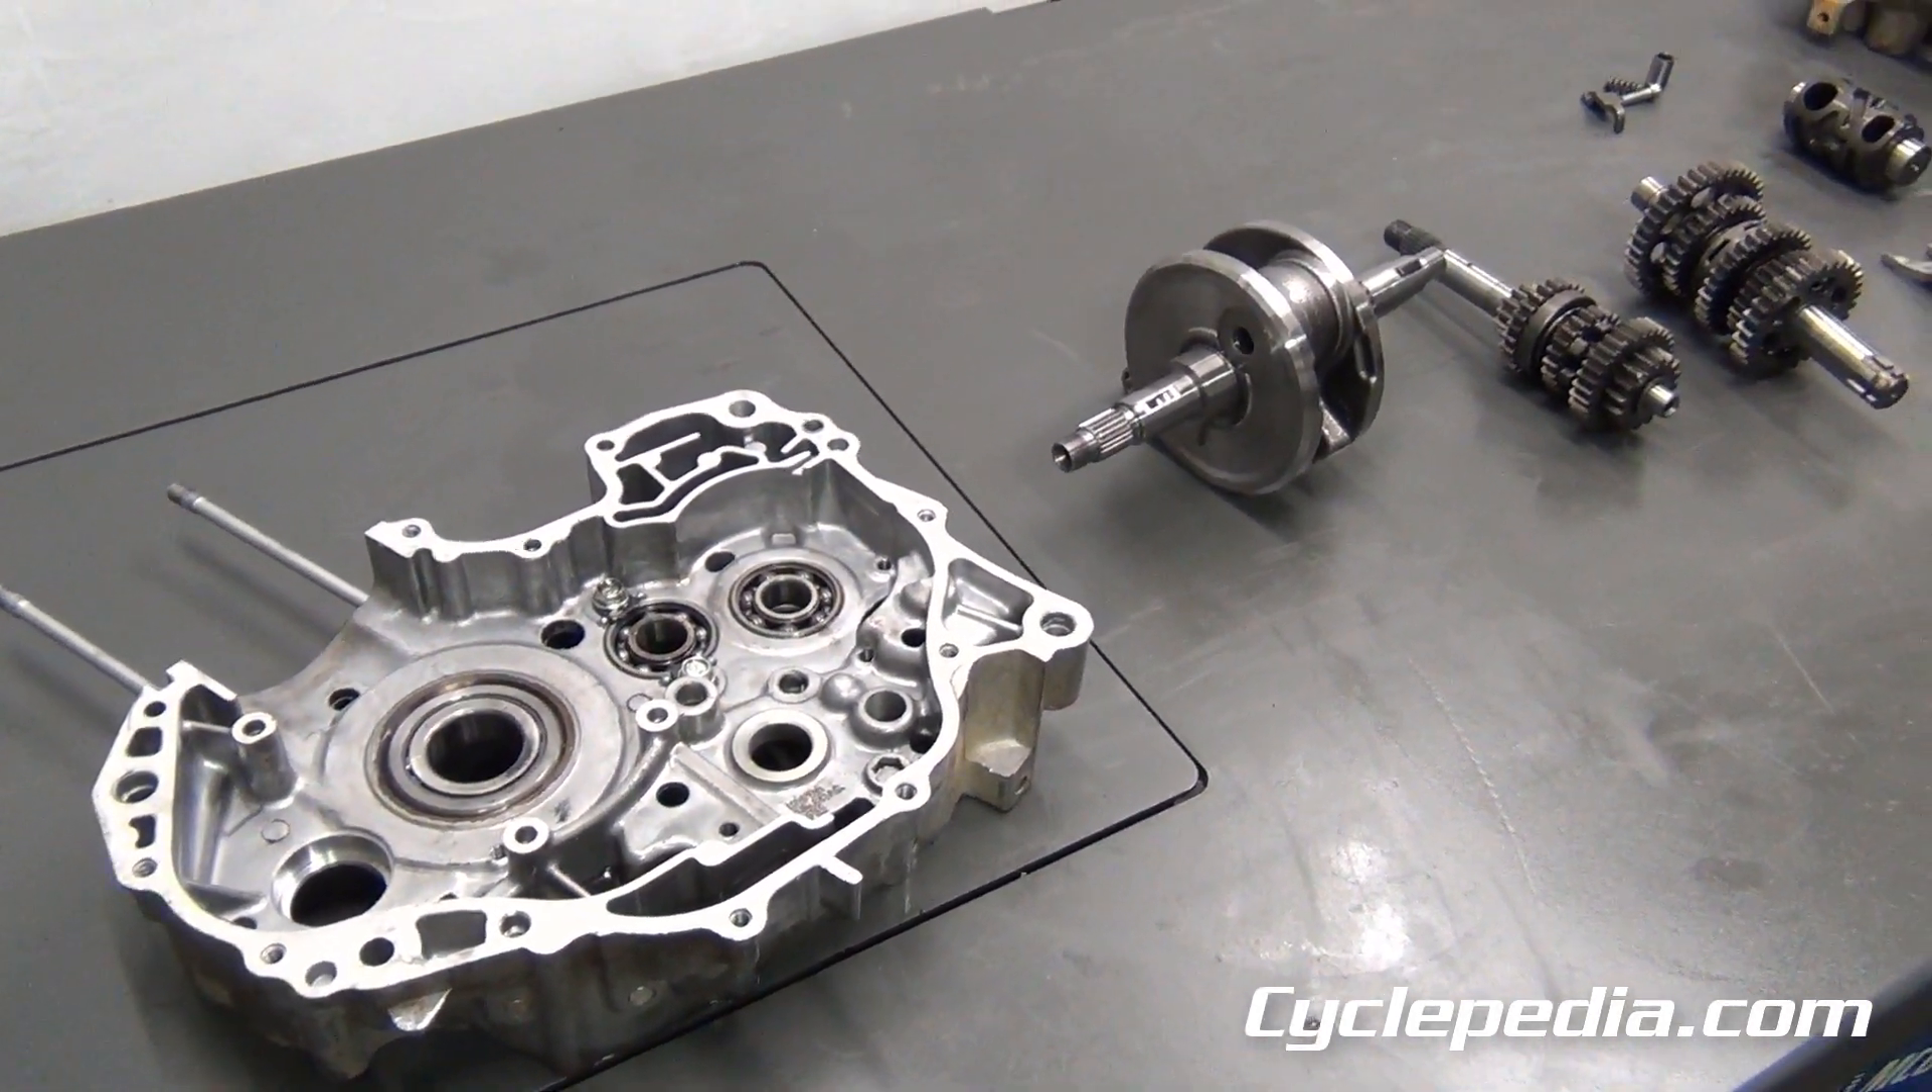All right, we have separated our crankcase halves, and we have removed the transmission, and the shift forks, the shift drum, and the crankshaft itself, which is the last major component to come out of this engine.